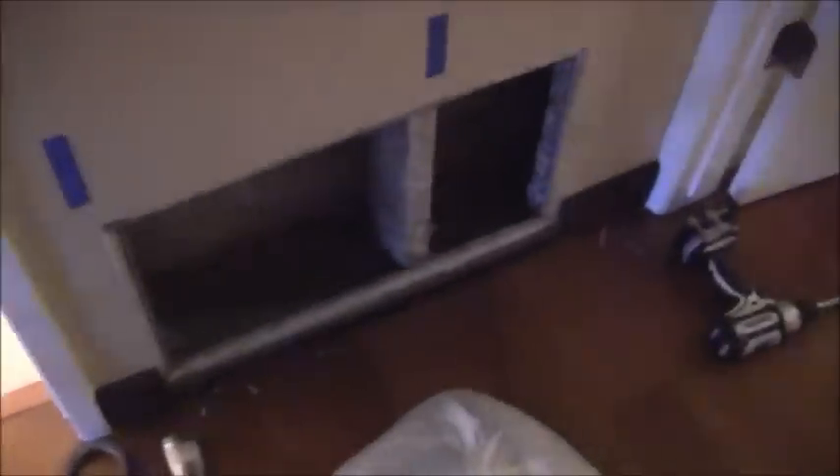Okay I've got the panel the return air panel removed.